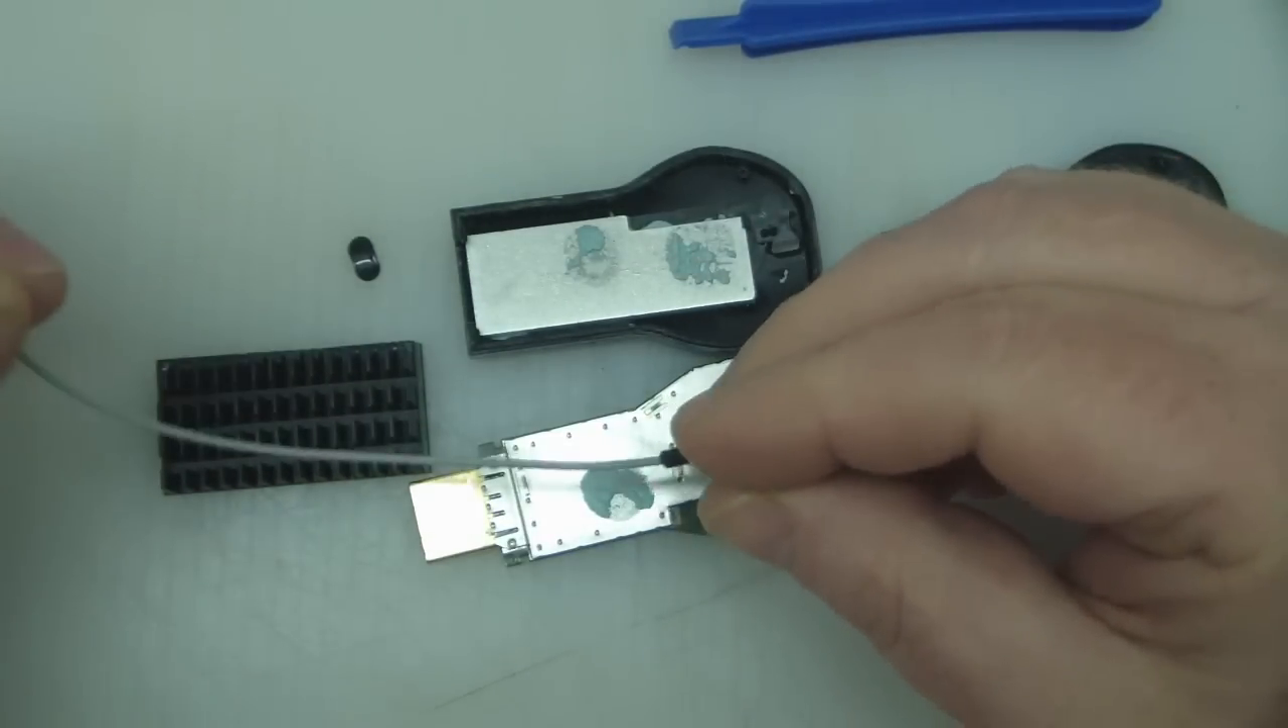So as you can see here I've already taken the Chromecast to pieces to see what's inside and I'm hoping to use a pigtail like this one.